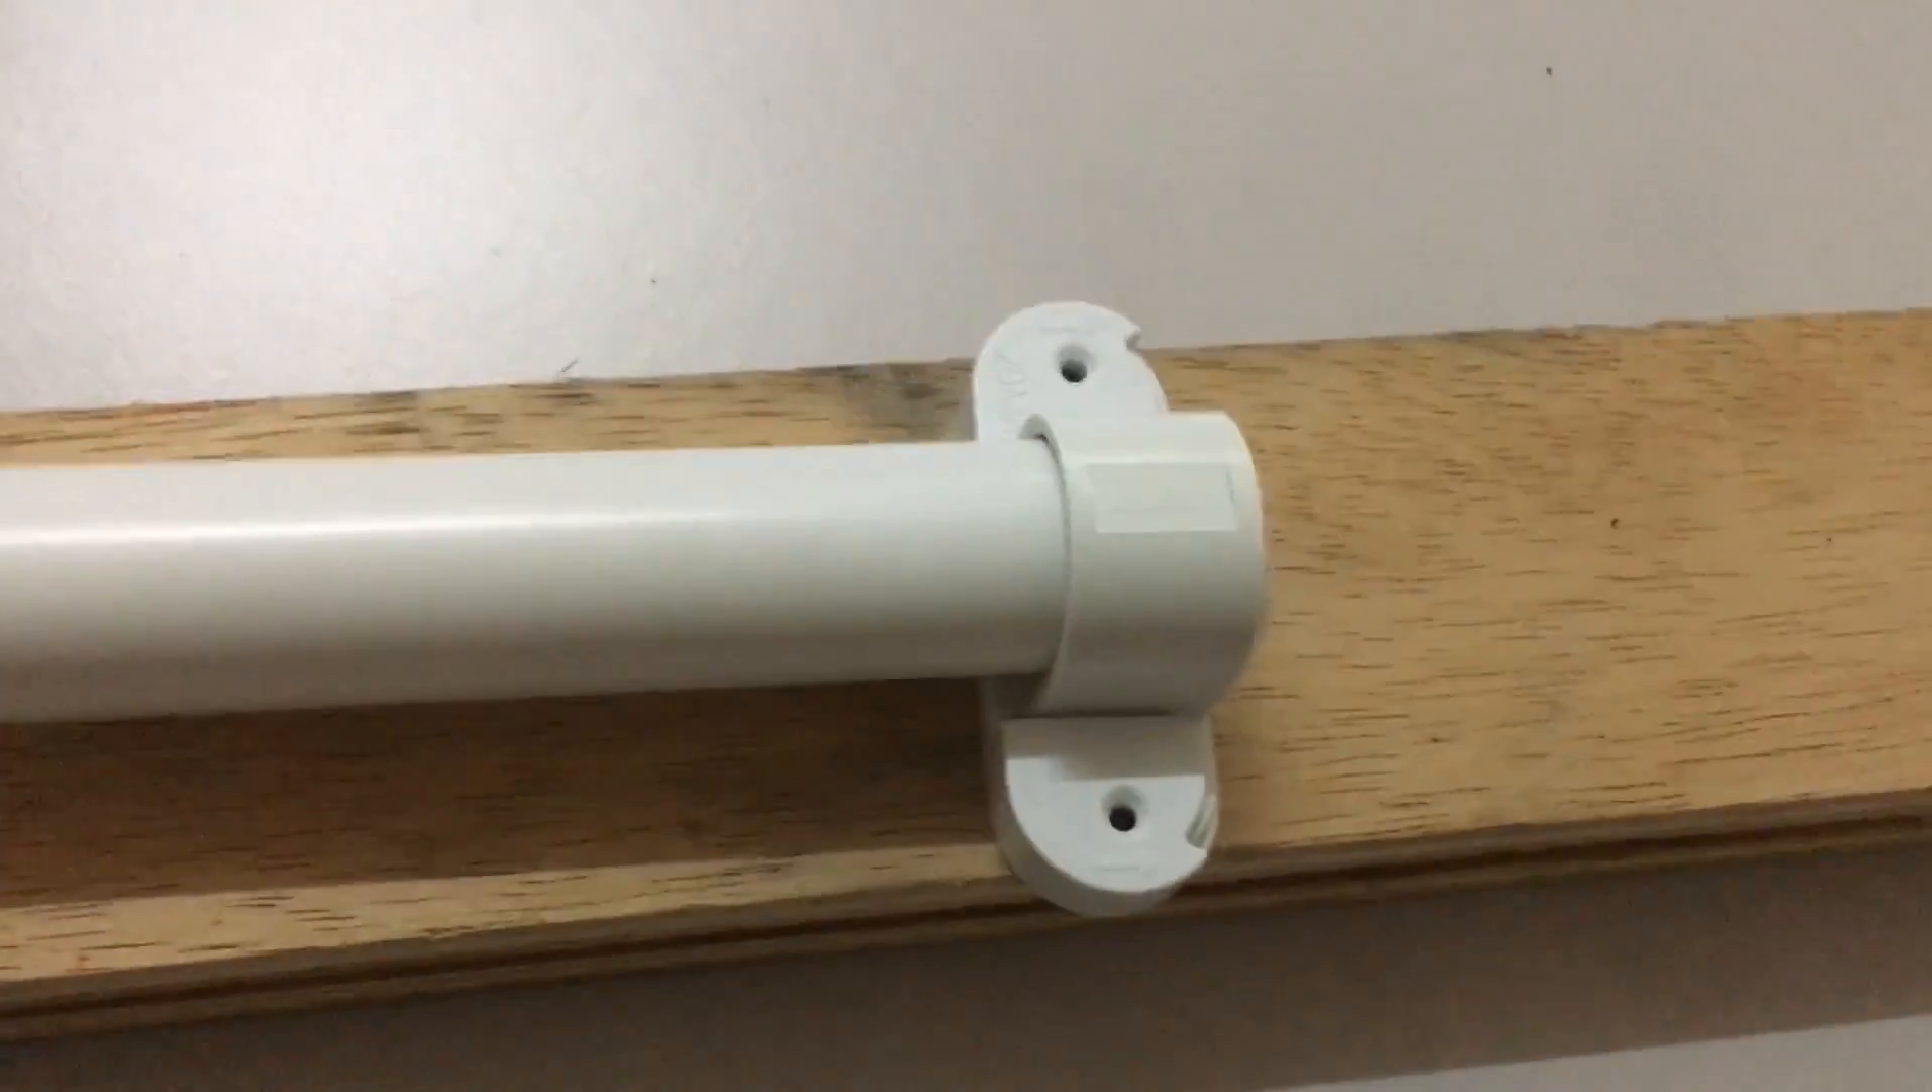And now slot the clip inside the saddle bar and now it sits perfectly fine with the saddle bar here.